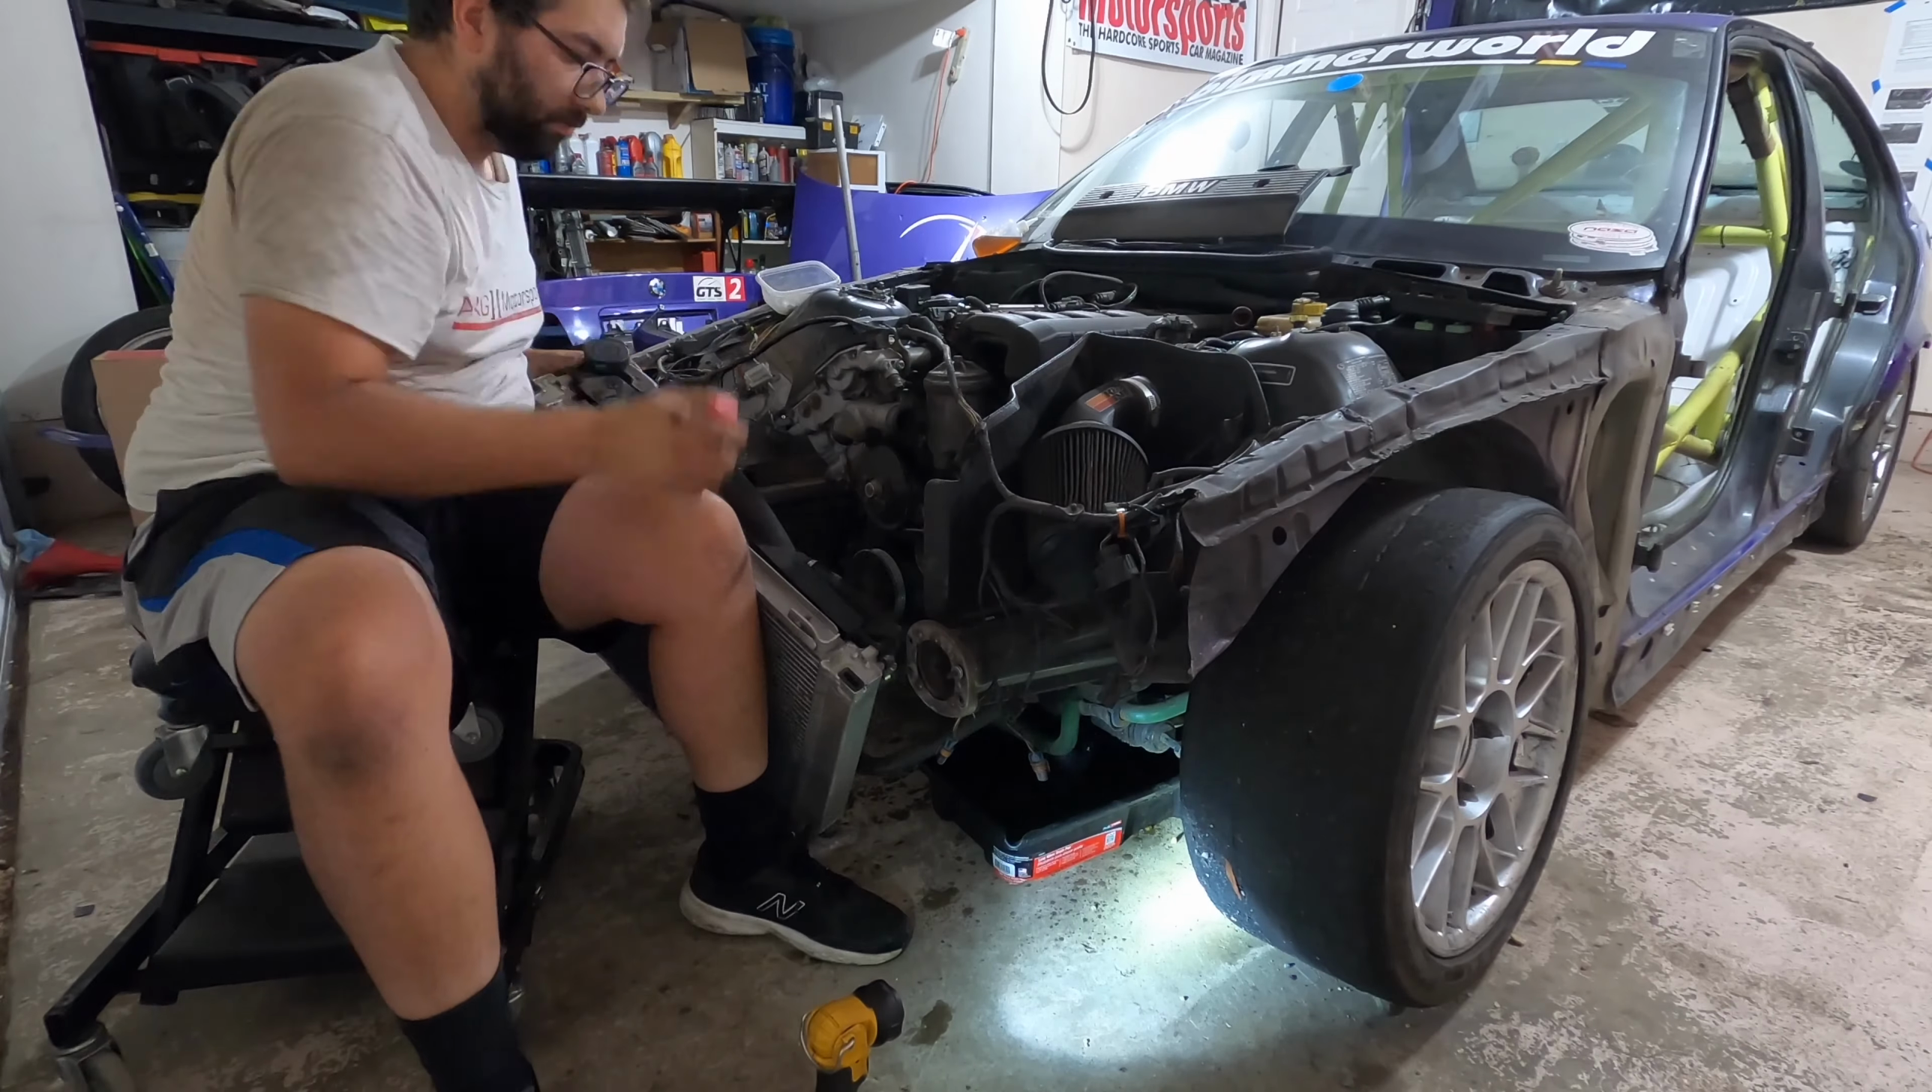Taylor then pulled the core support and basic cooling system pieces out to expose the engine.